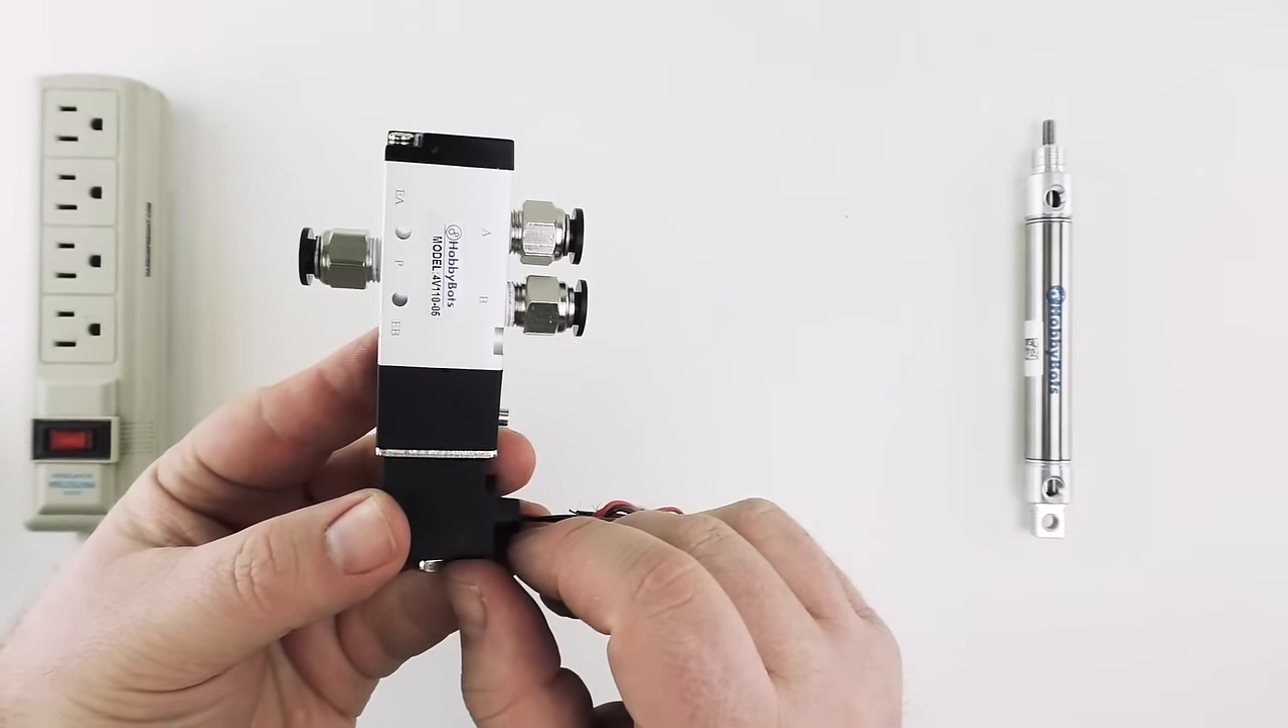Alright so those fittings are installed that's how we're going to get air into and out of the solenoid.